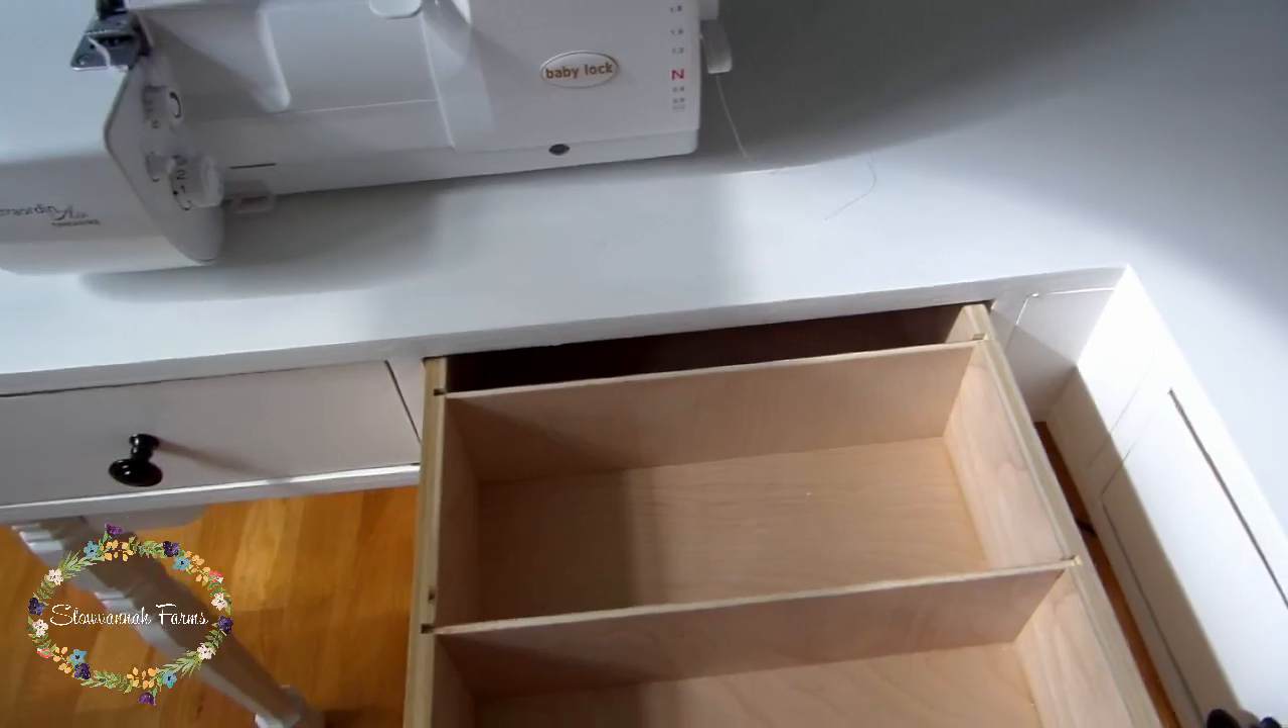Here's the finished desk once everything was painted and the drawers were installed.